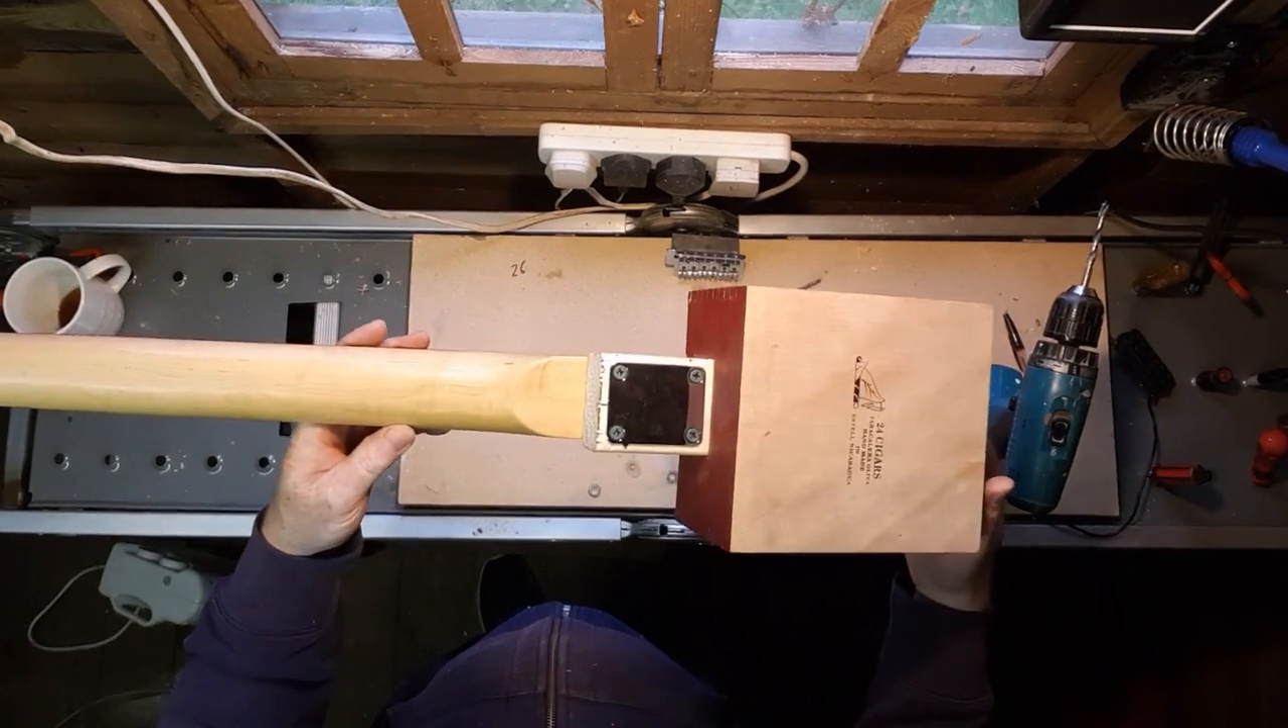And there you go, the neck is on, all in position as I want it.